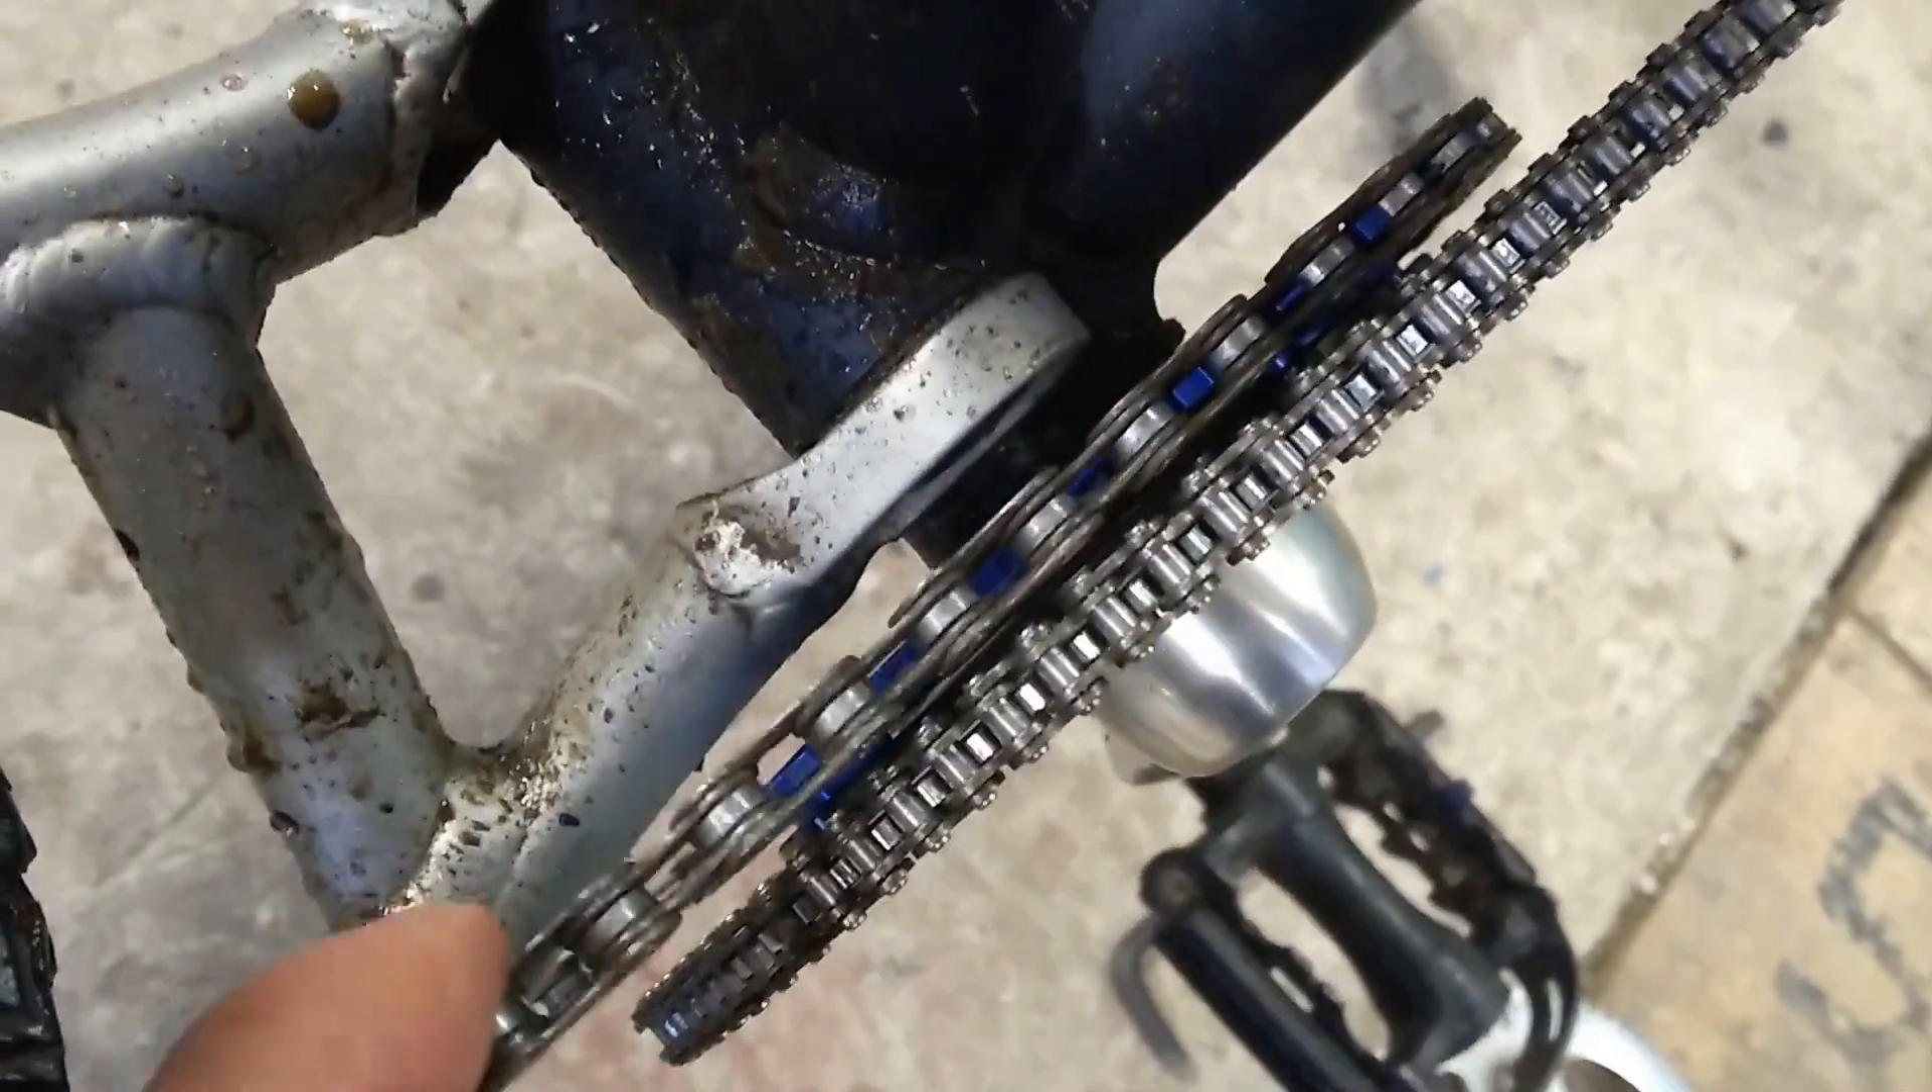As you can see there's plenty of room there for the two chains to go side by side.